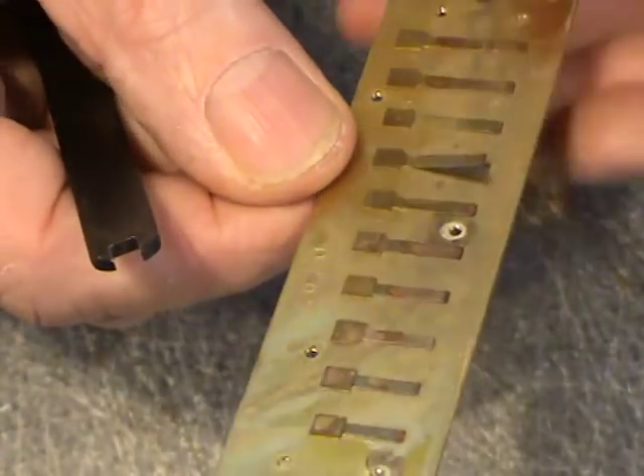You can probably see this this reed here is broken it's sitting up a long way off the plate.